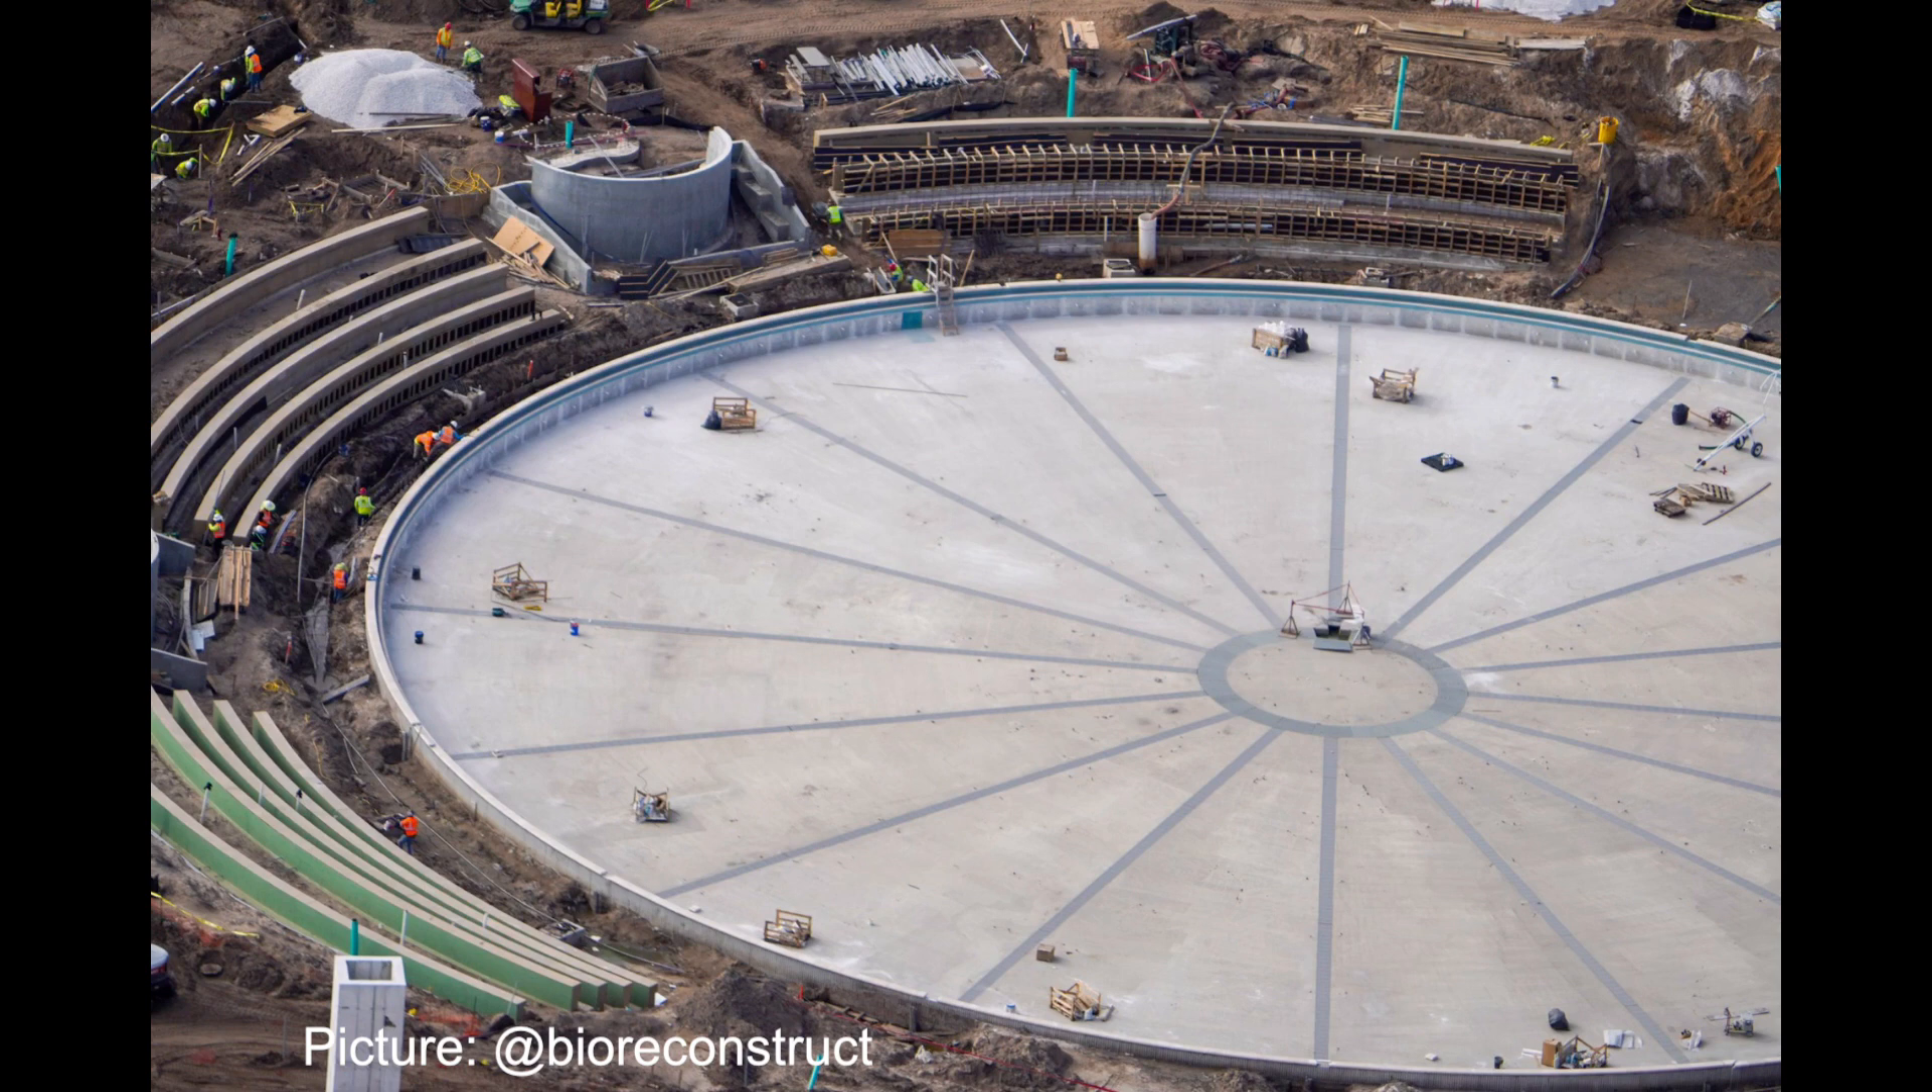Around the main fountain at the back of the park, more grandstand seating is in the process of being formed, seen by the concrete forms being installed.